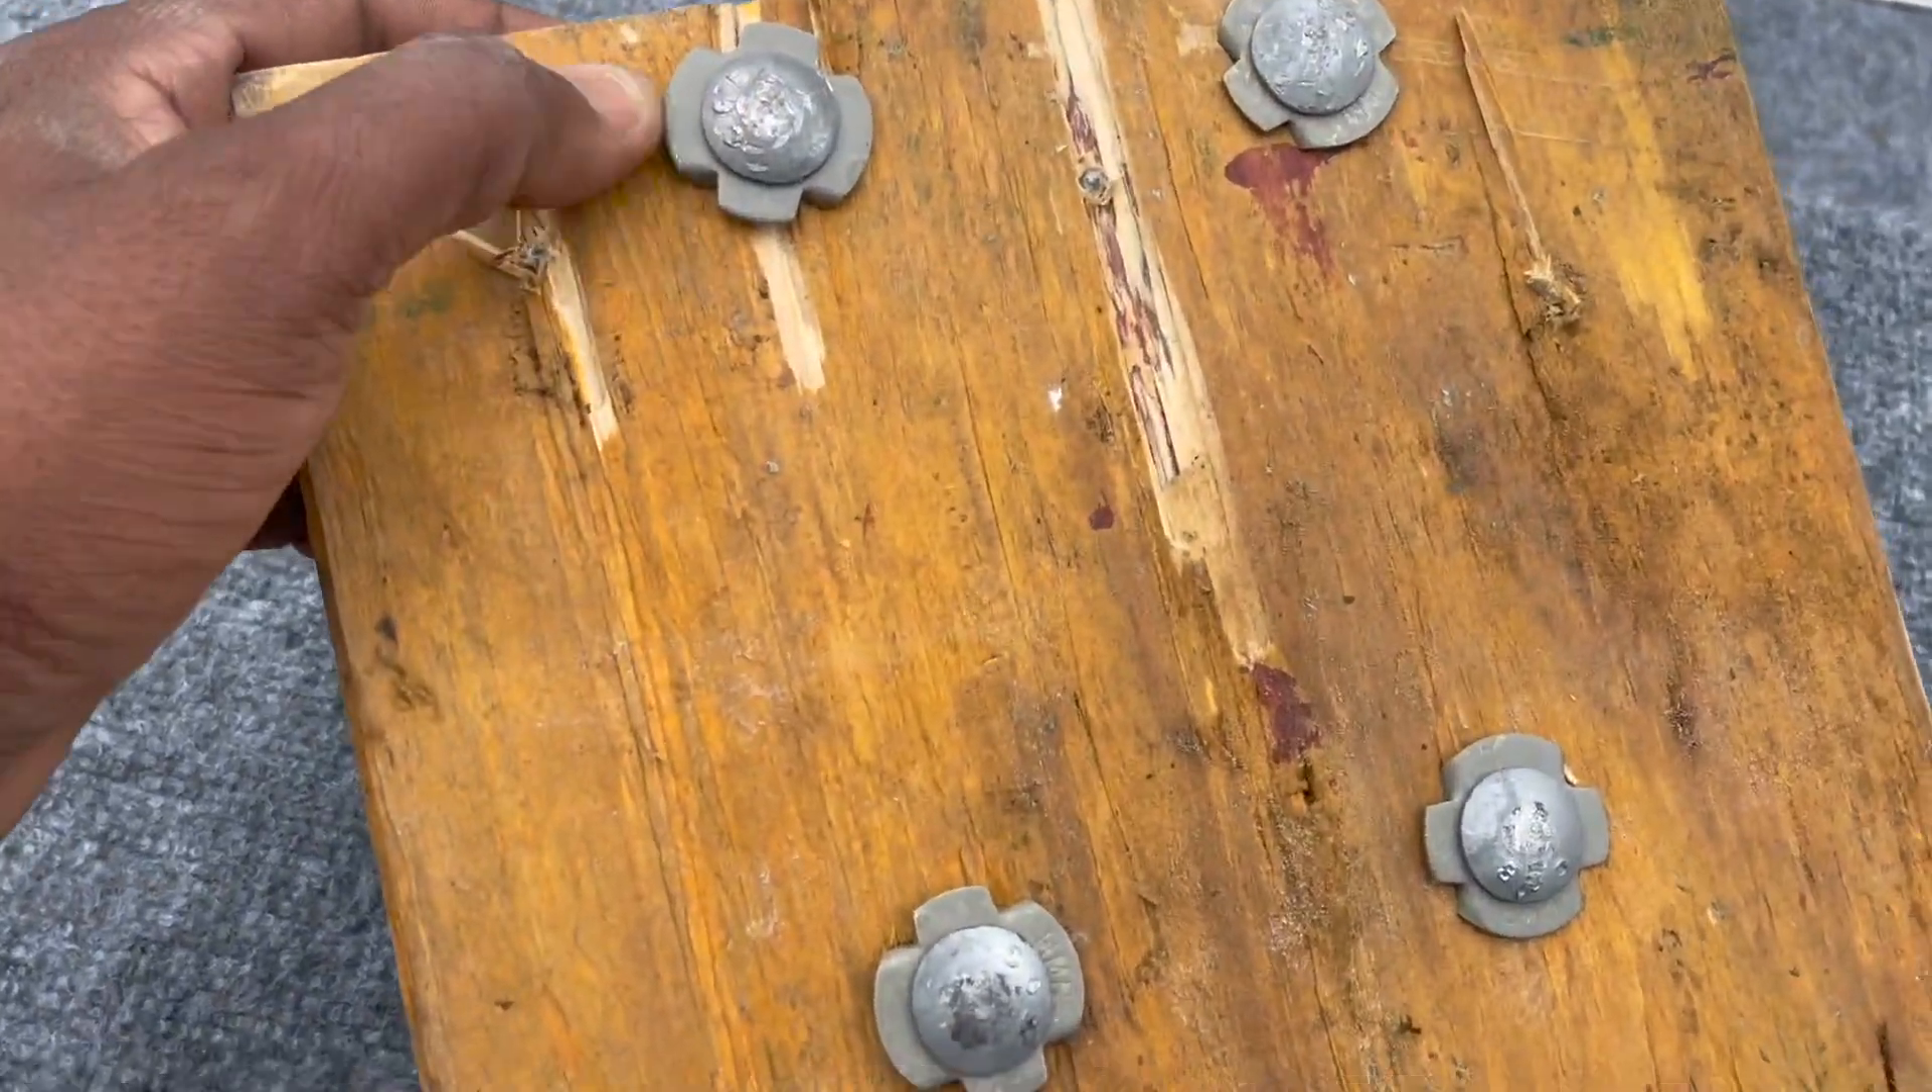I put these lock screws in the back for the second outboard engine.